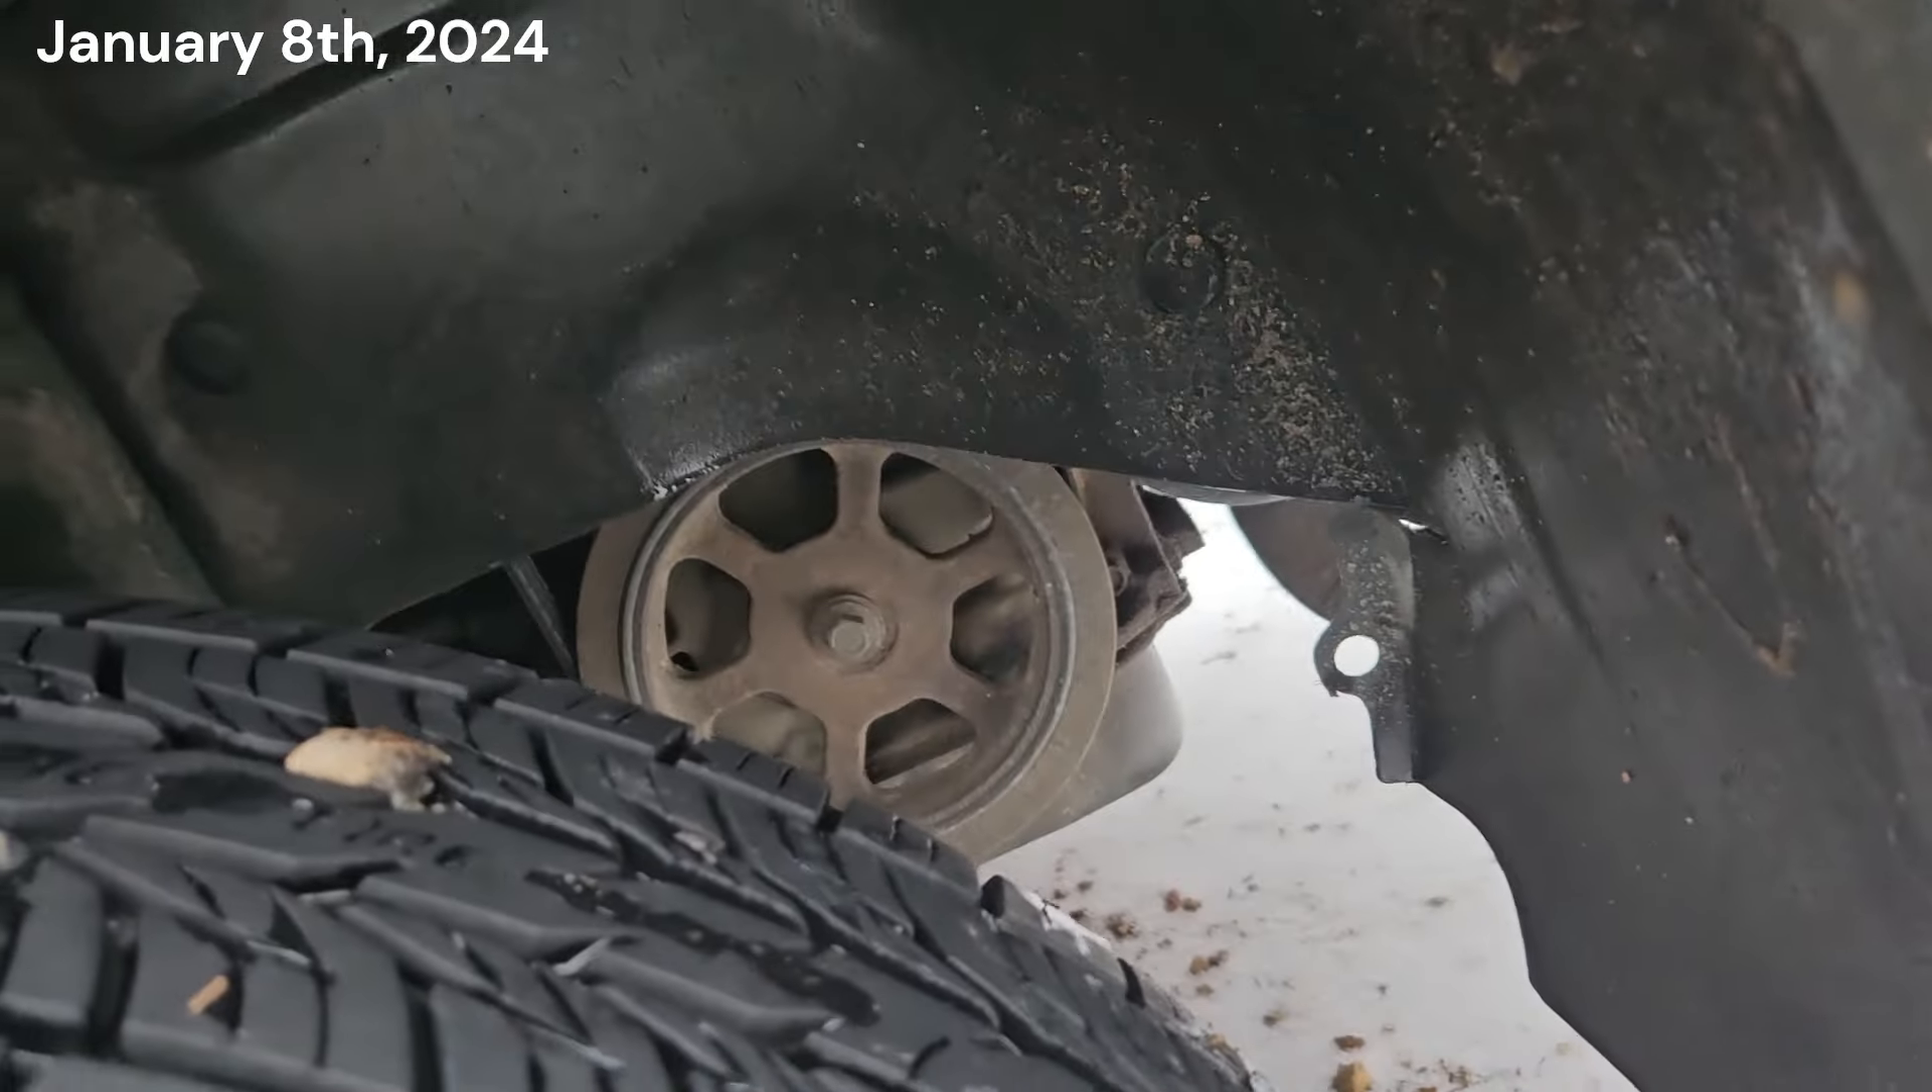I should have a cover to go back over here, uh, because we're missing the plastic cover over the crank pulley and stuff.